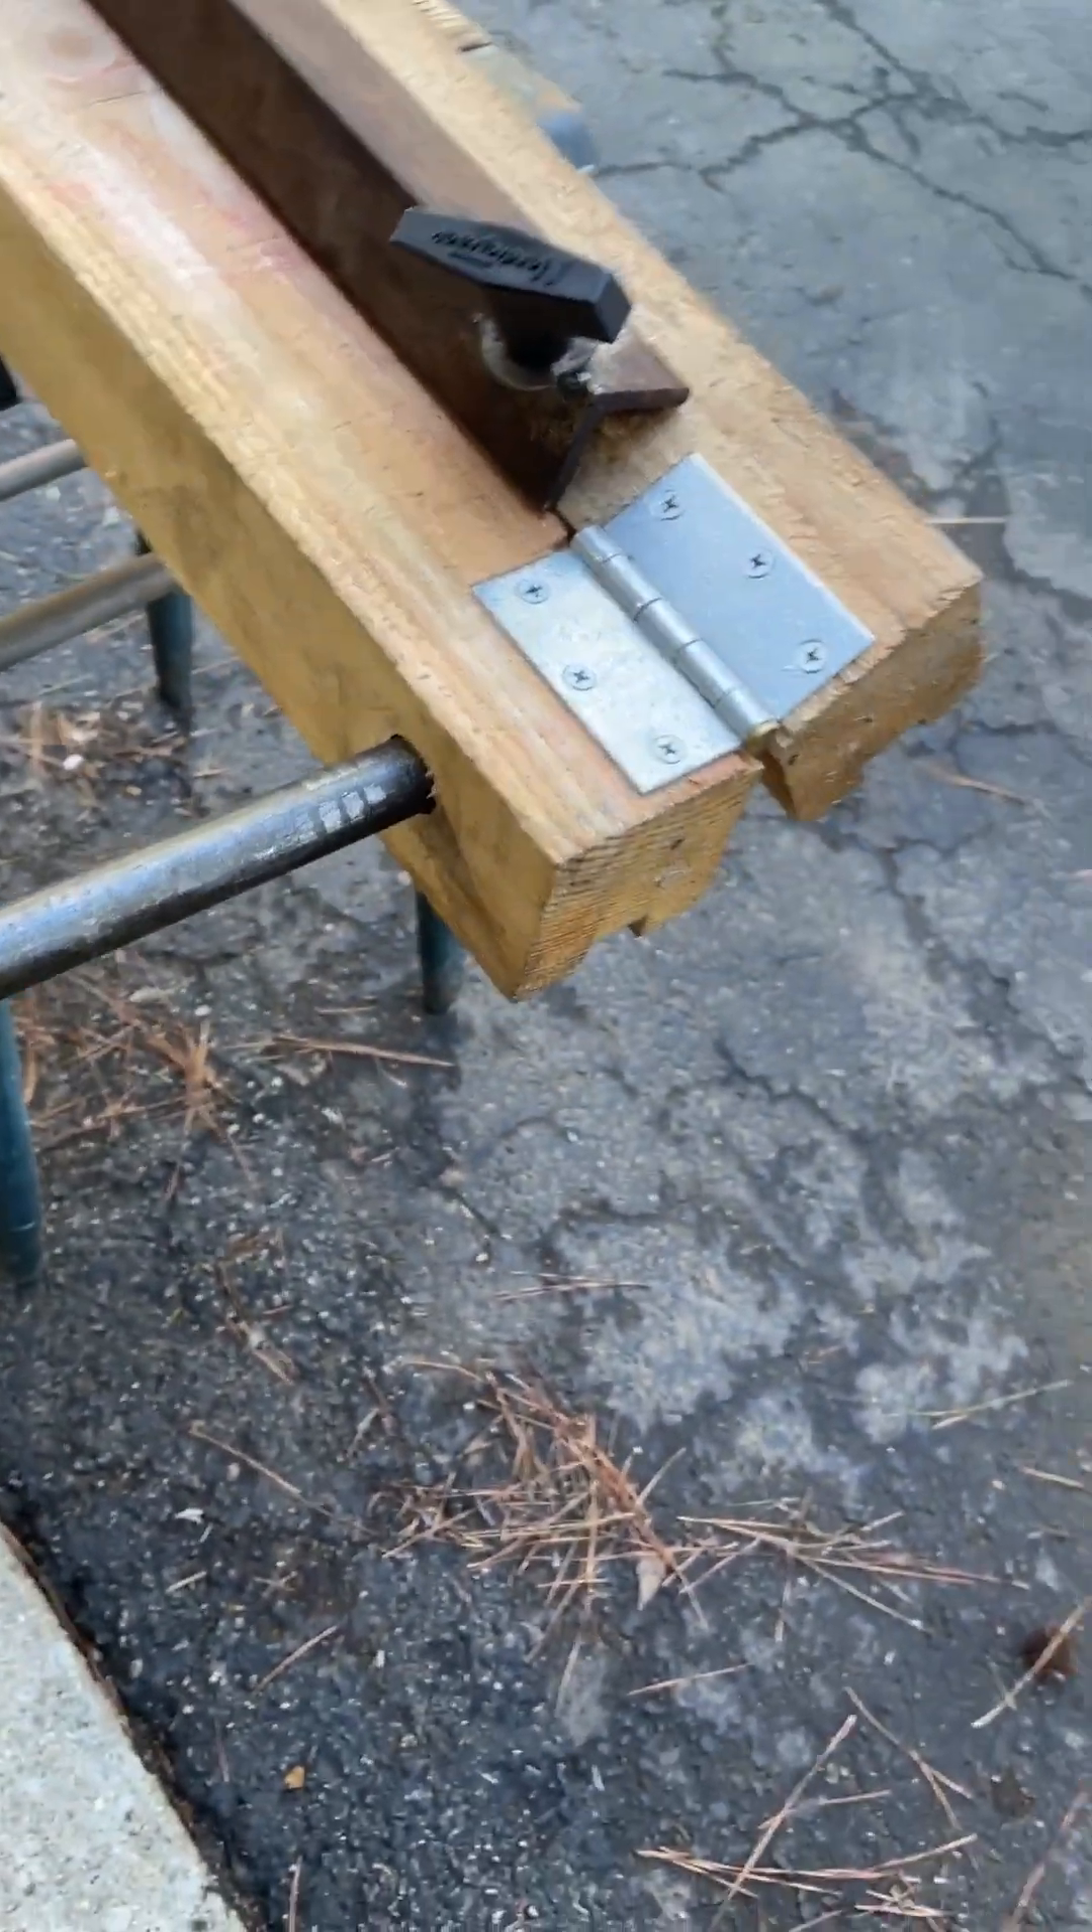I chiseled out for the hinges to recess the barrel part of the hinge and I made sure that the barrel part of the hinge landed between the two boards.